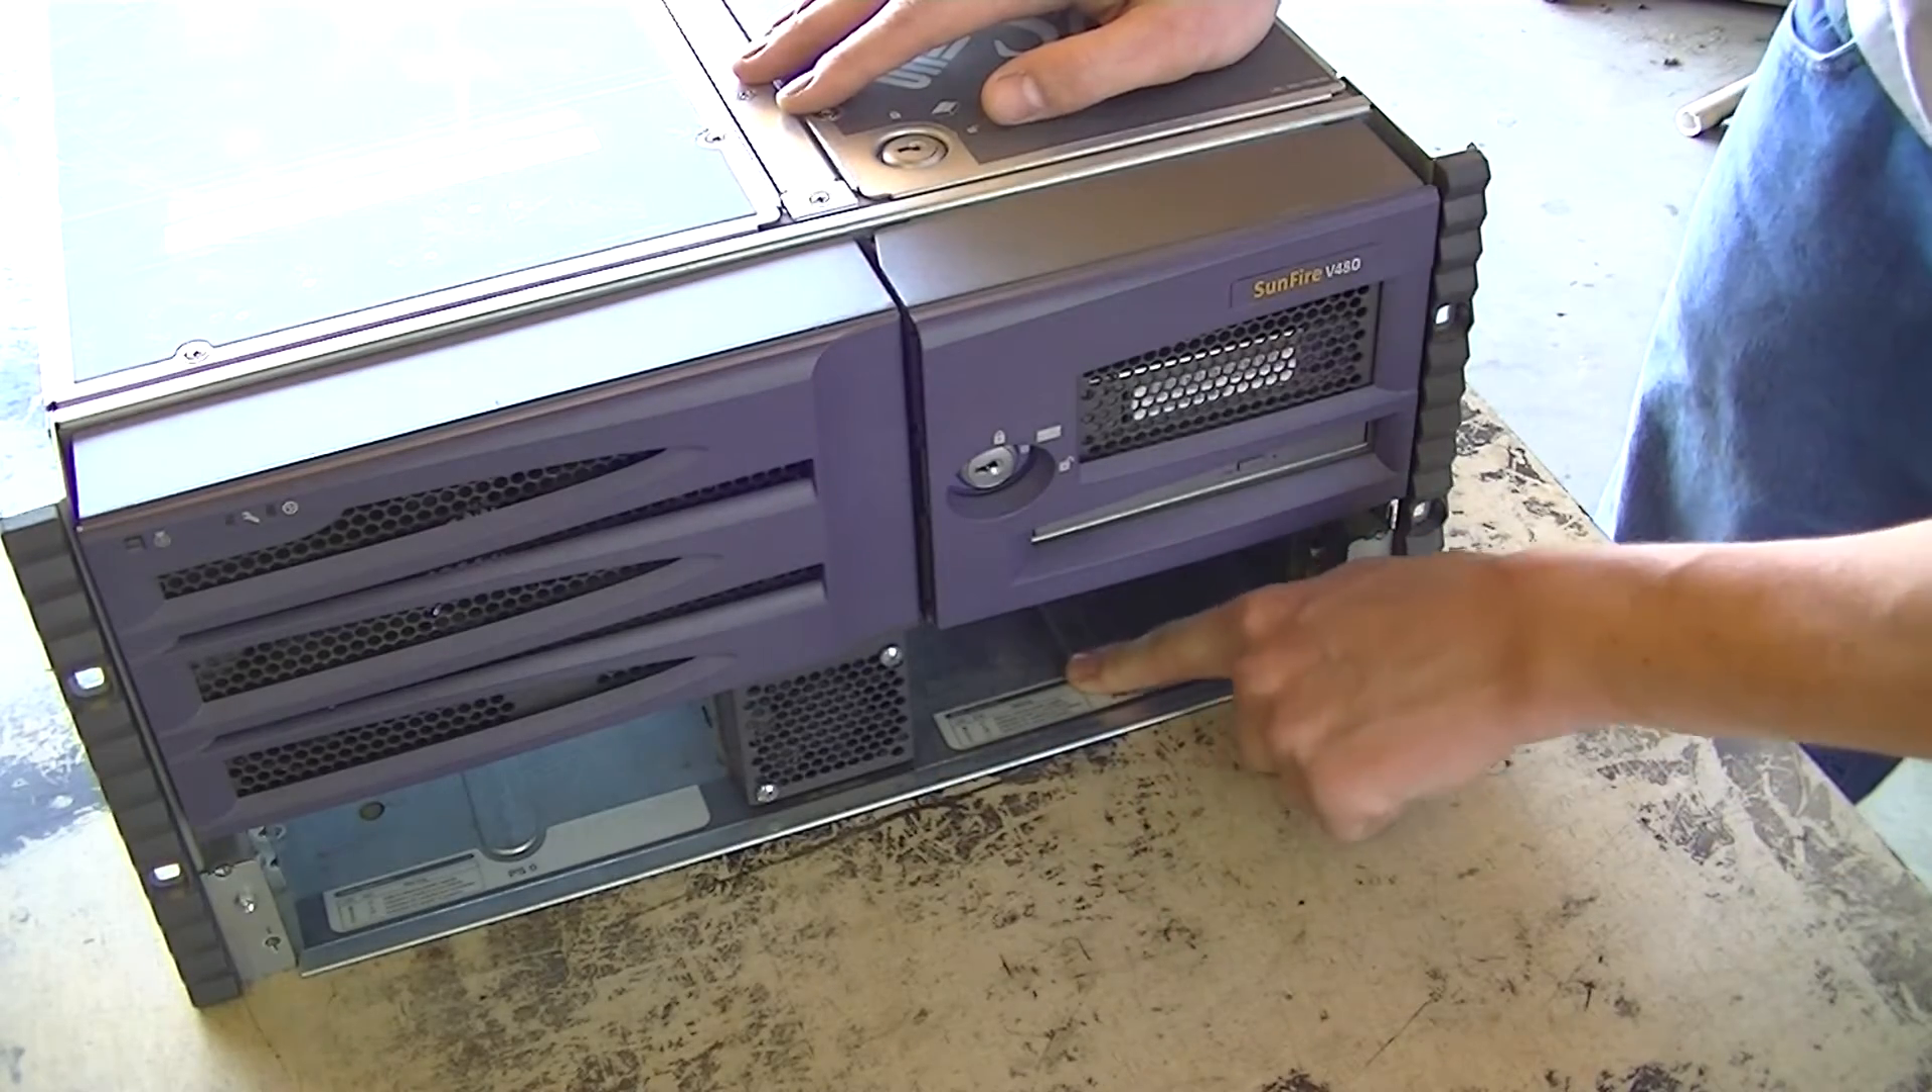We got two power supply holes, I already have the power supplies out because I put those up on eBay last night.